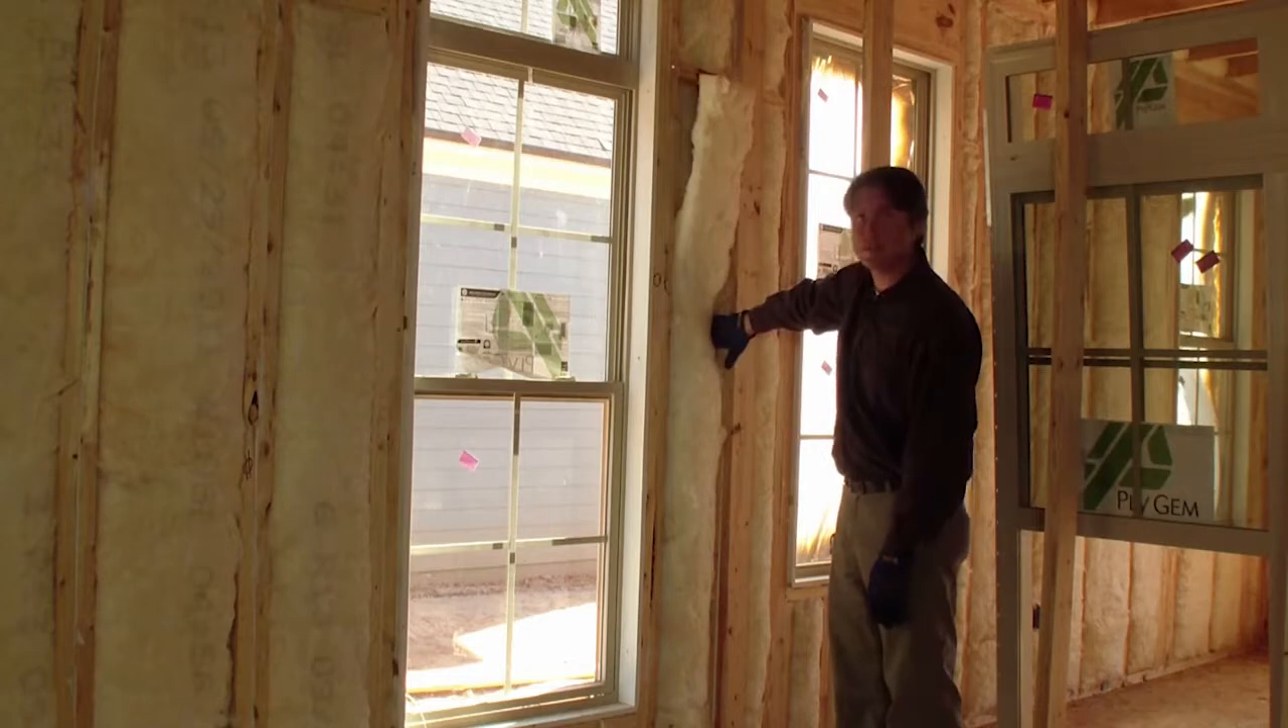So I want to check to make sure that insulation is in place and it is.